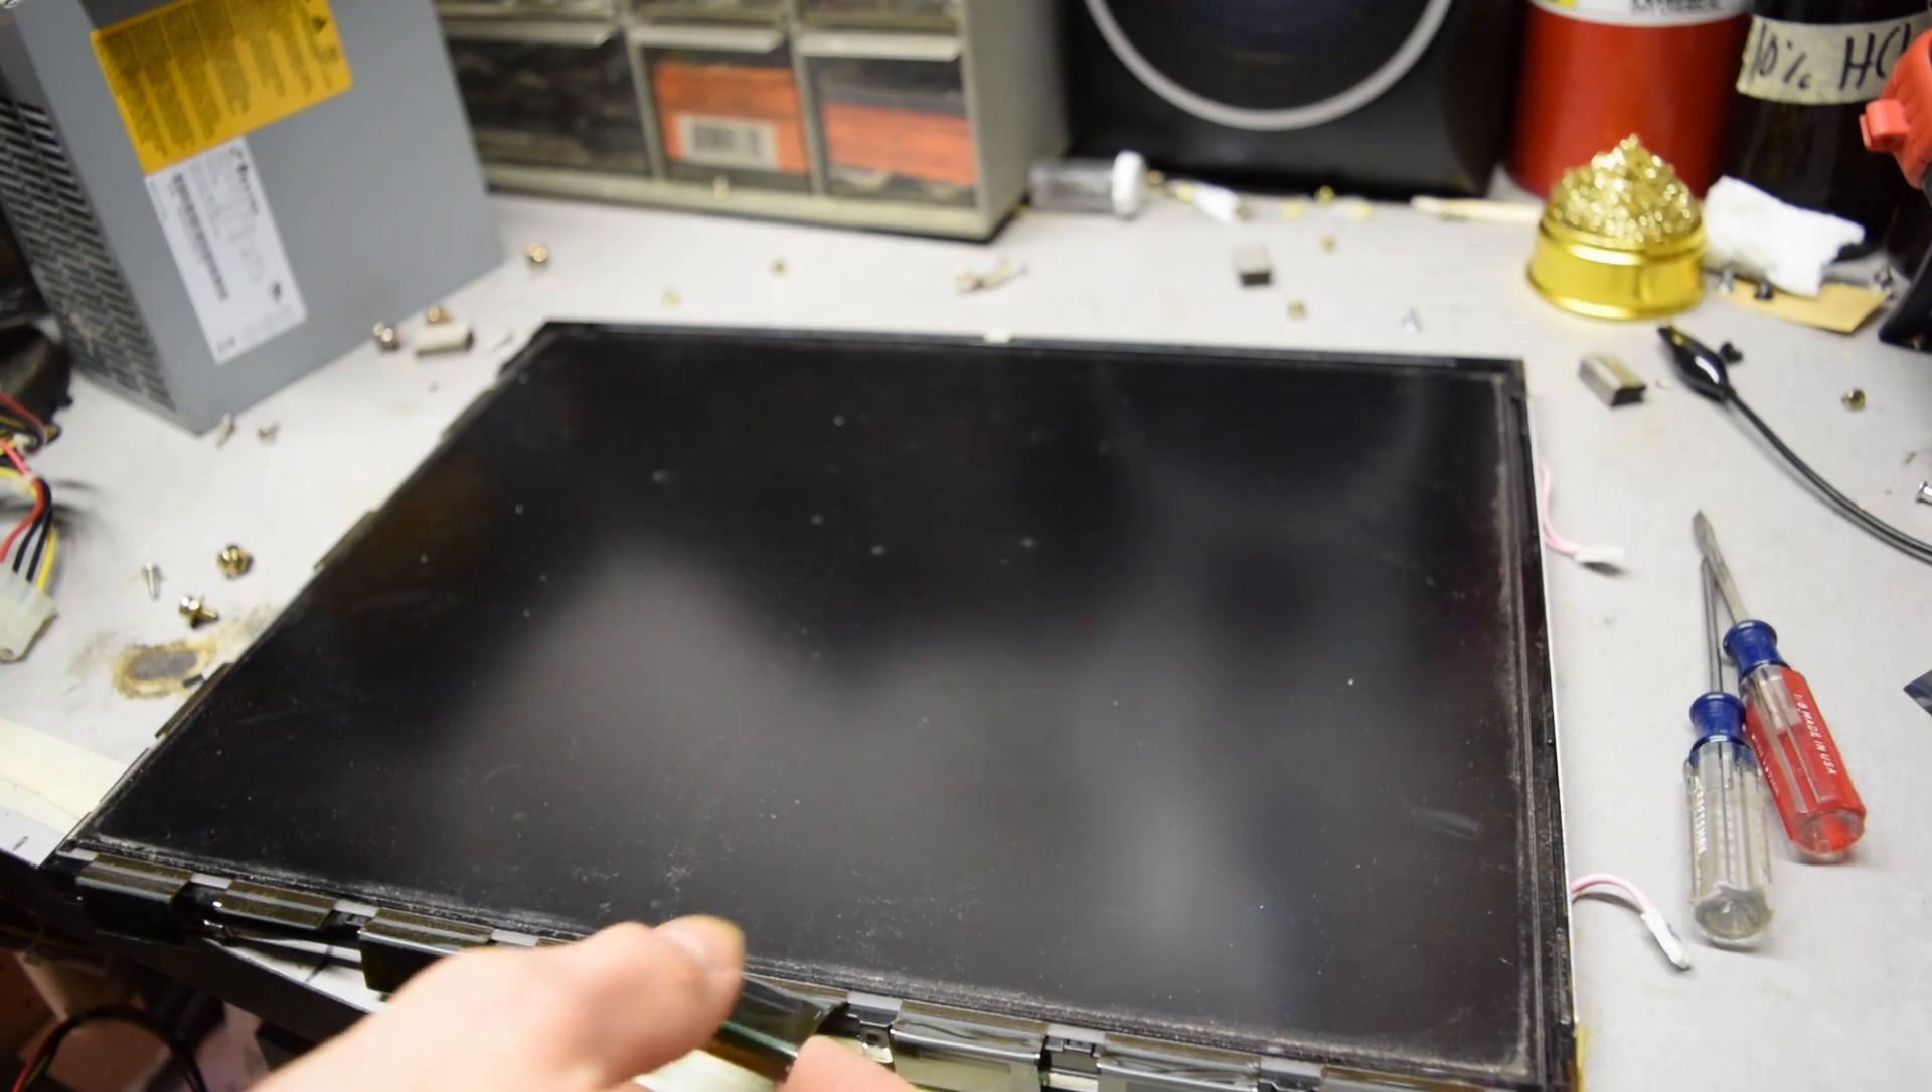I continue digging inside the monitor and removing circuit boards until I was just left with the LCD and the diffuser assembly.